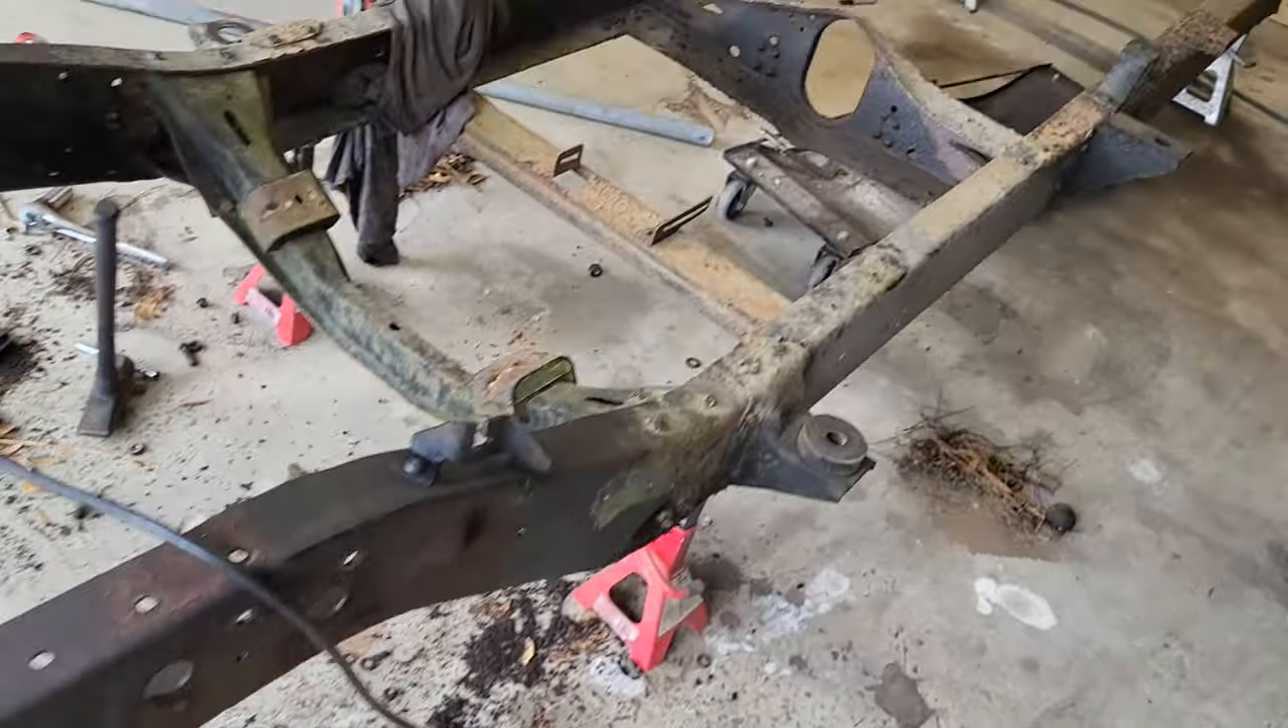Got the bumper off The front is now completely tore down.